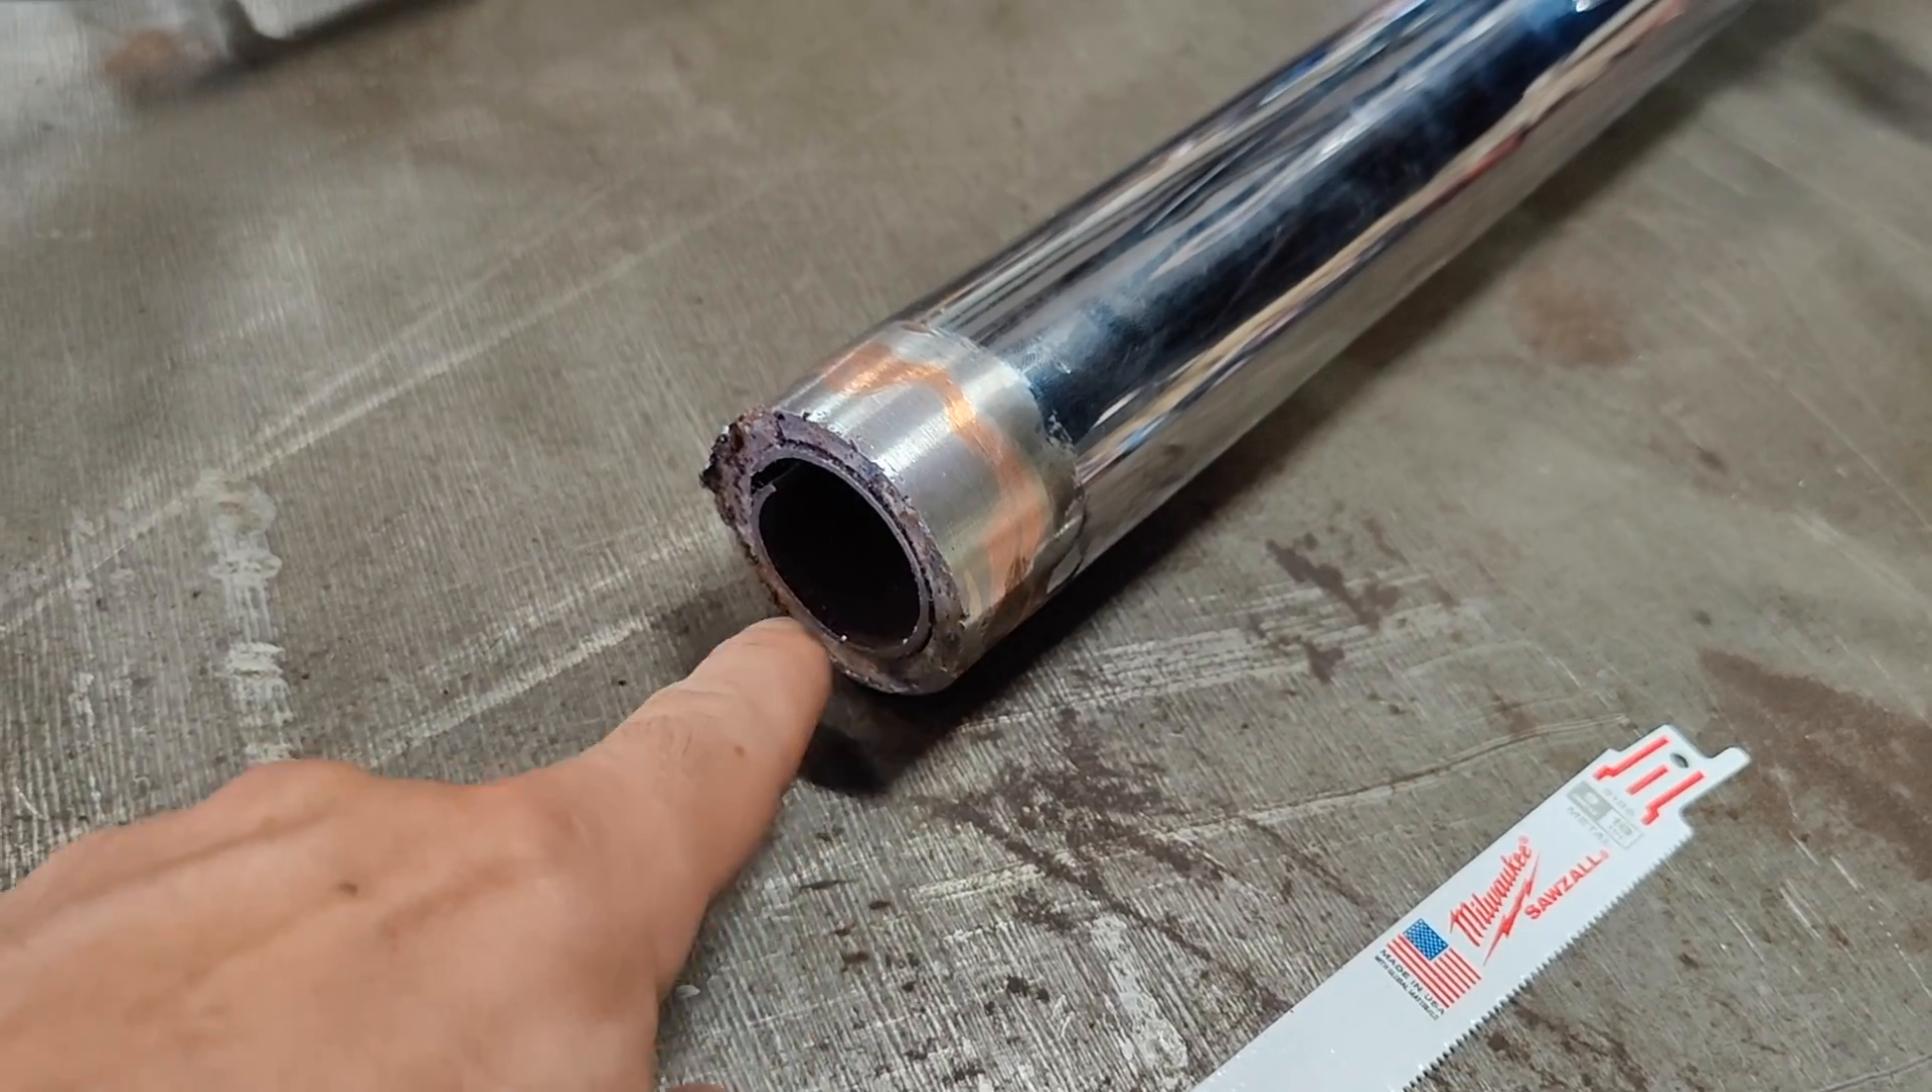So now I'm up to the point where I've cut this axle in half. I need to get the old sleeve out.